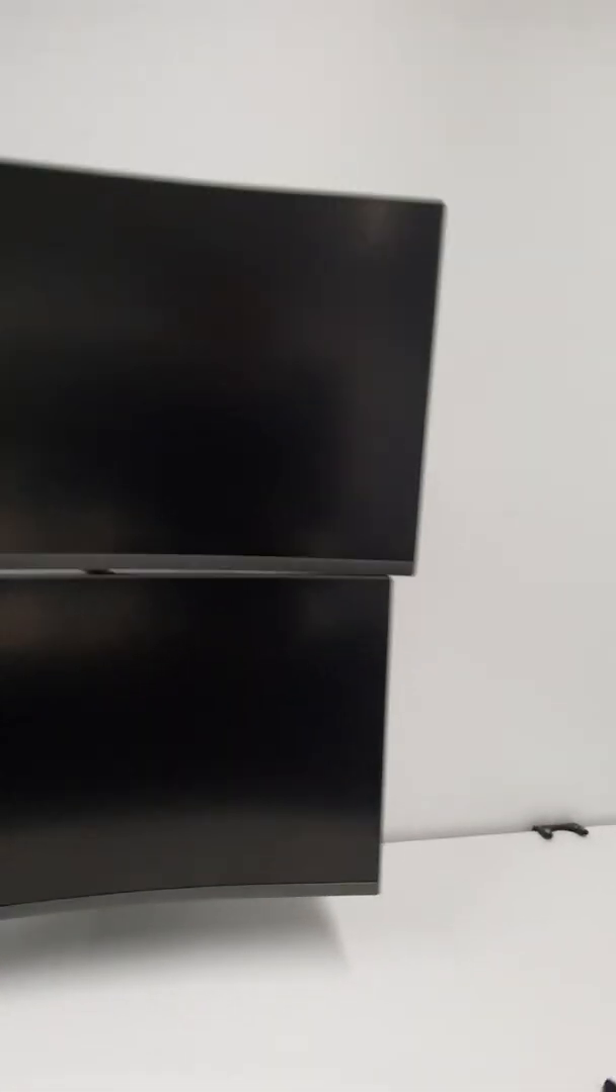Looking at the array now we can see this offset between the two displays and that's a result of having the spacing between the two arms incorrect.